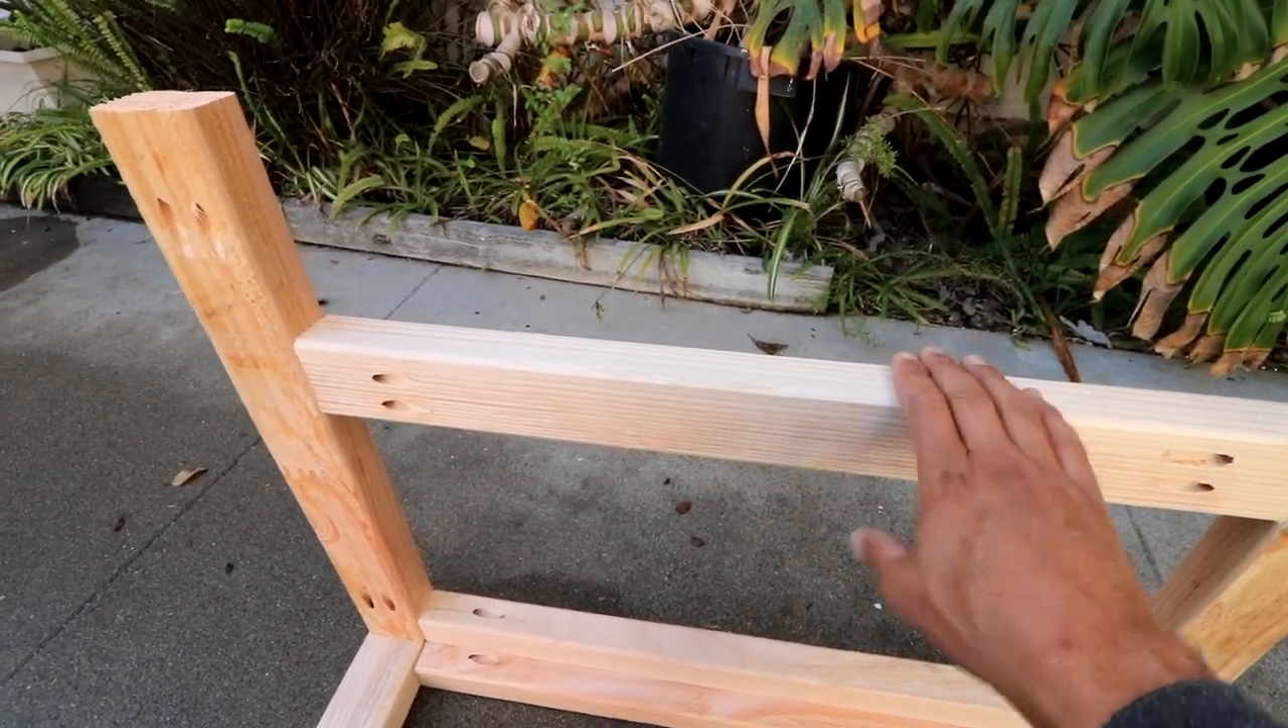I've got these cross supports added this is going to be the front end.